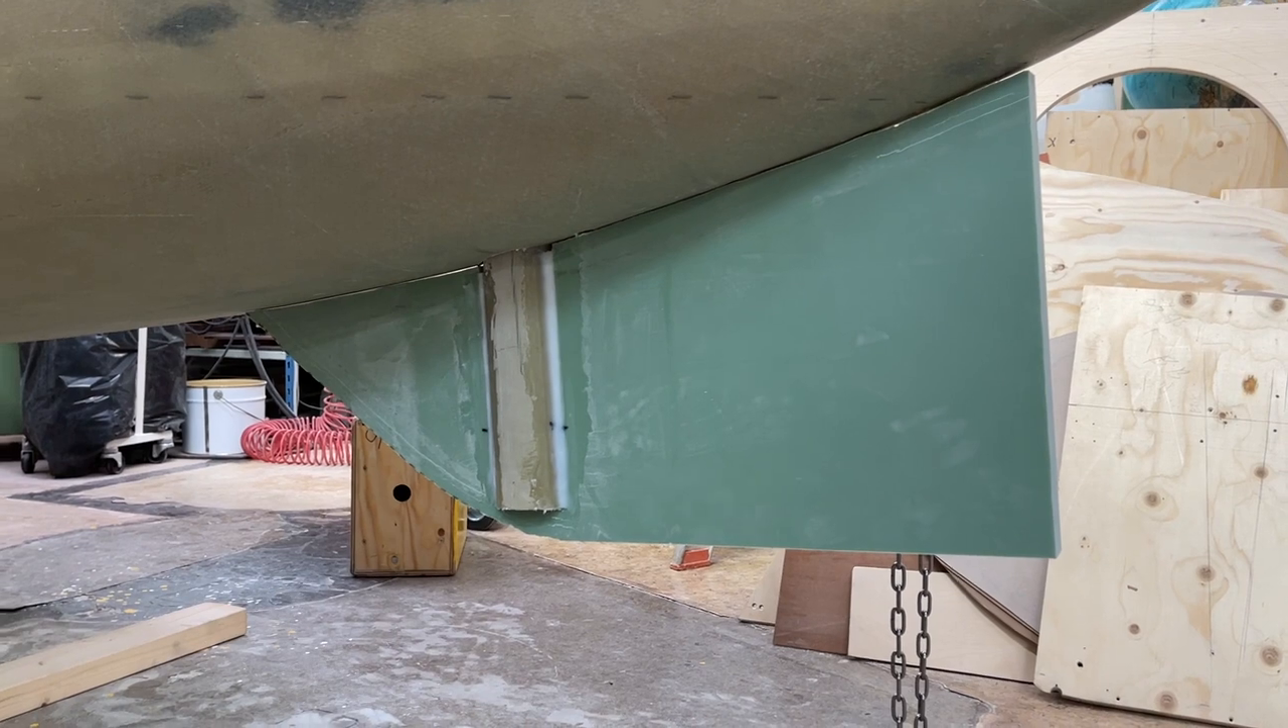Hello friends now it's Sunday and the rudder blade is attached to the axis and it seems to be pretty good.